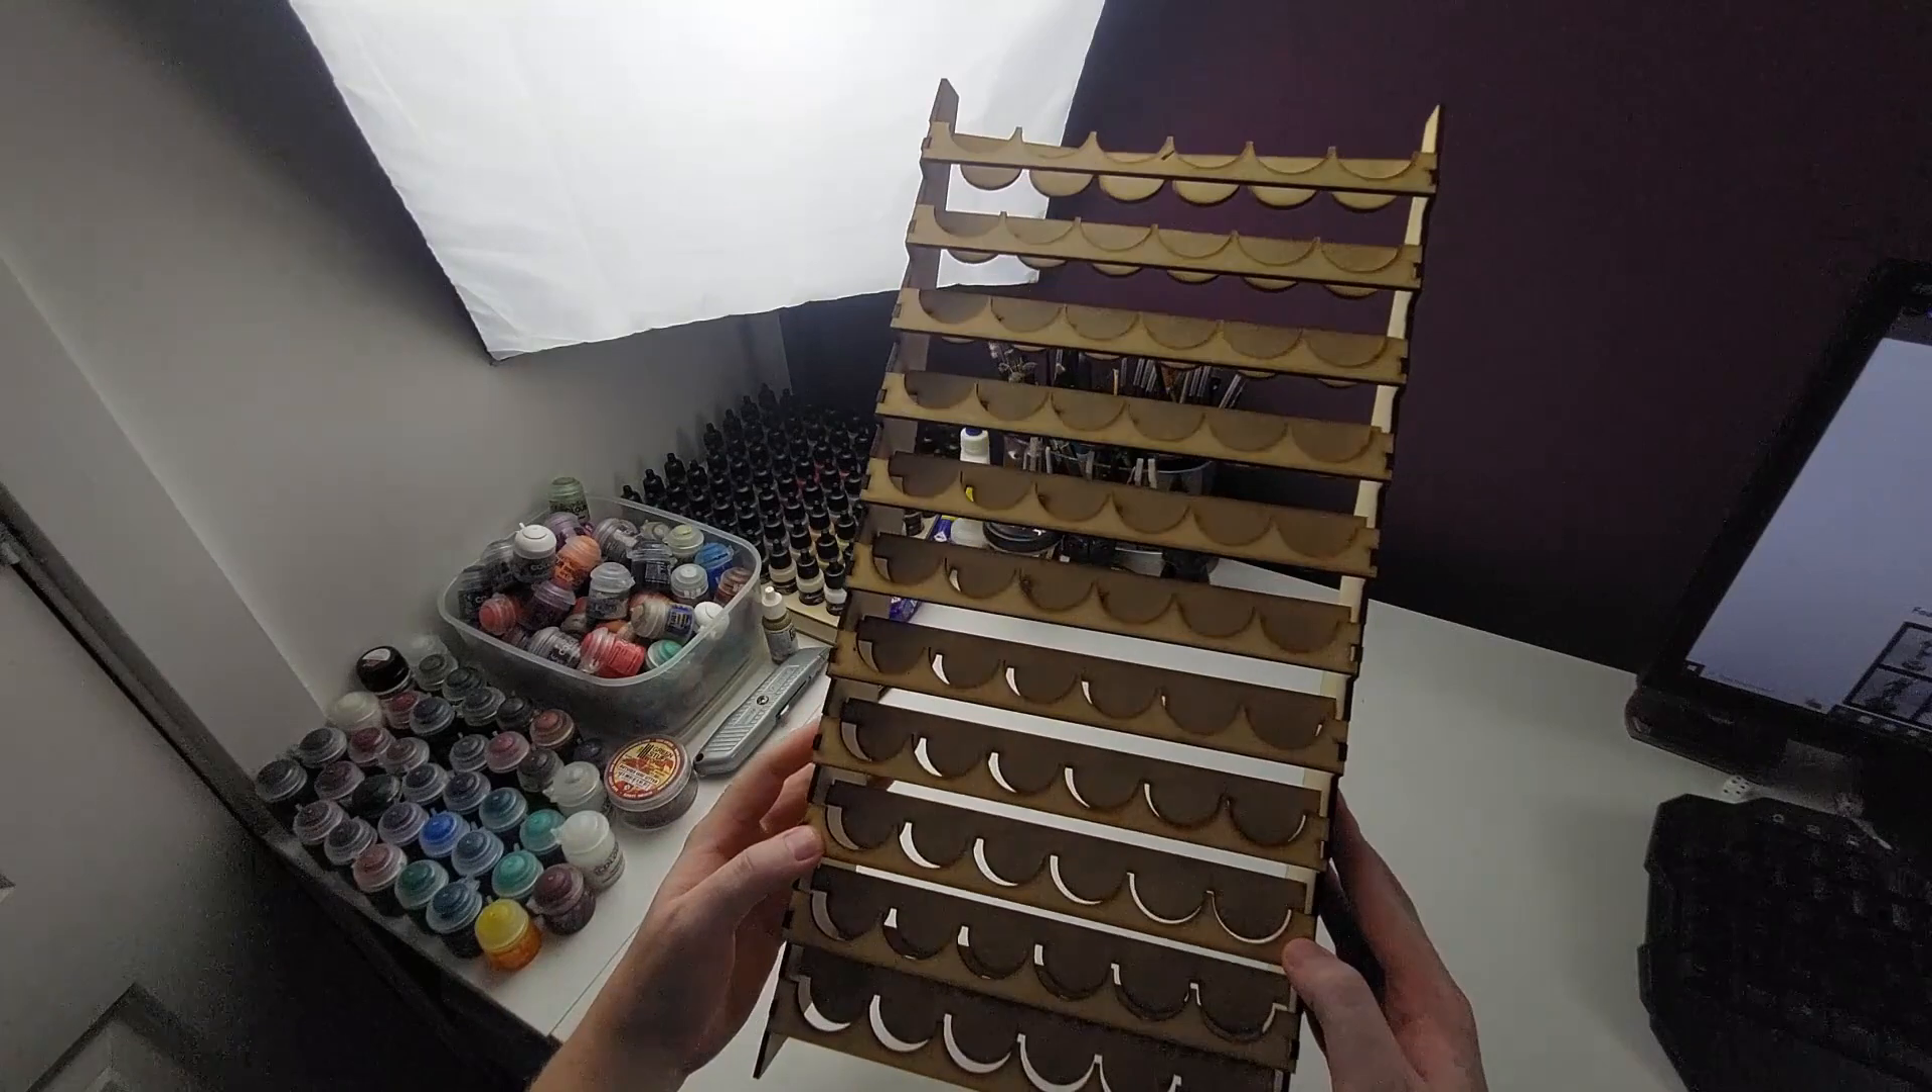And you can see that all of the structures are now on there and this is the full paint rack in all its glory with its 66 impressive slots of holding all those paints.